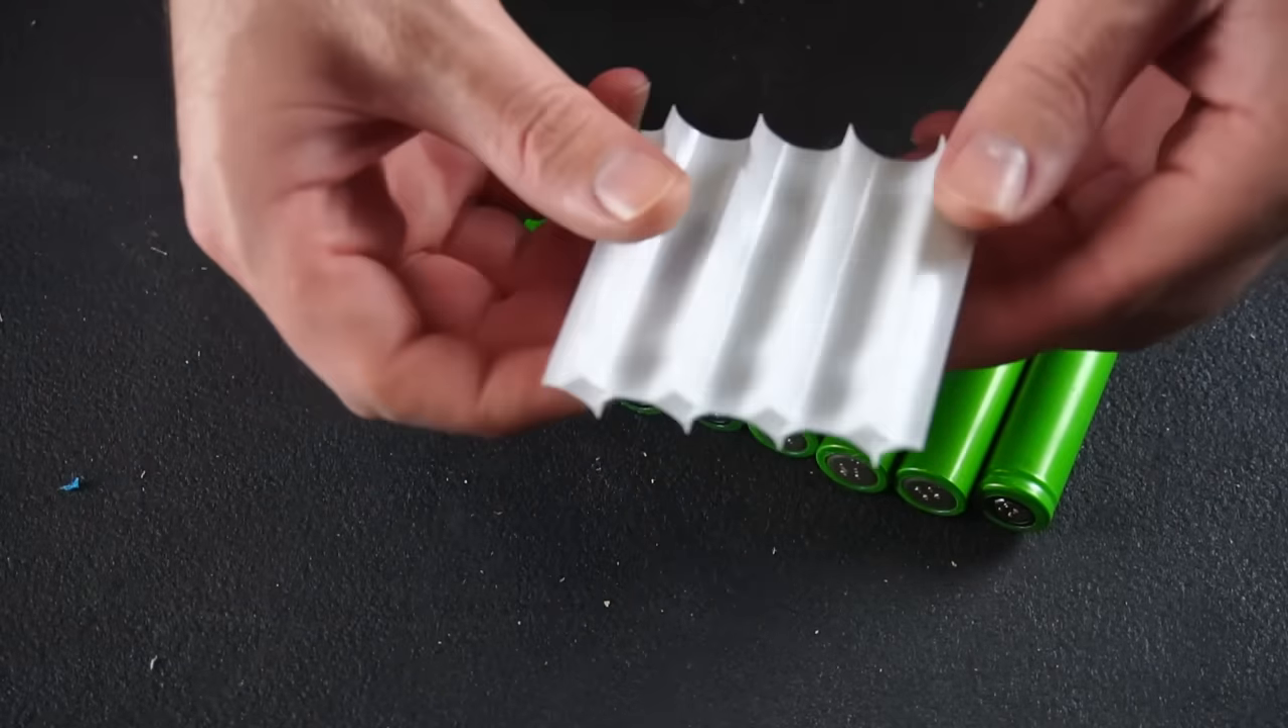I proceeded to remove all the cells until I recovered the plastic divider.